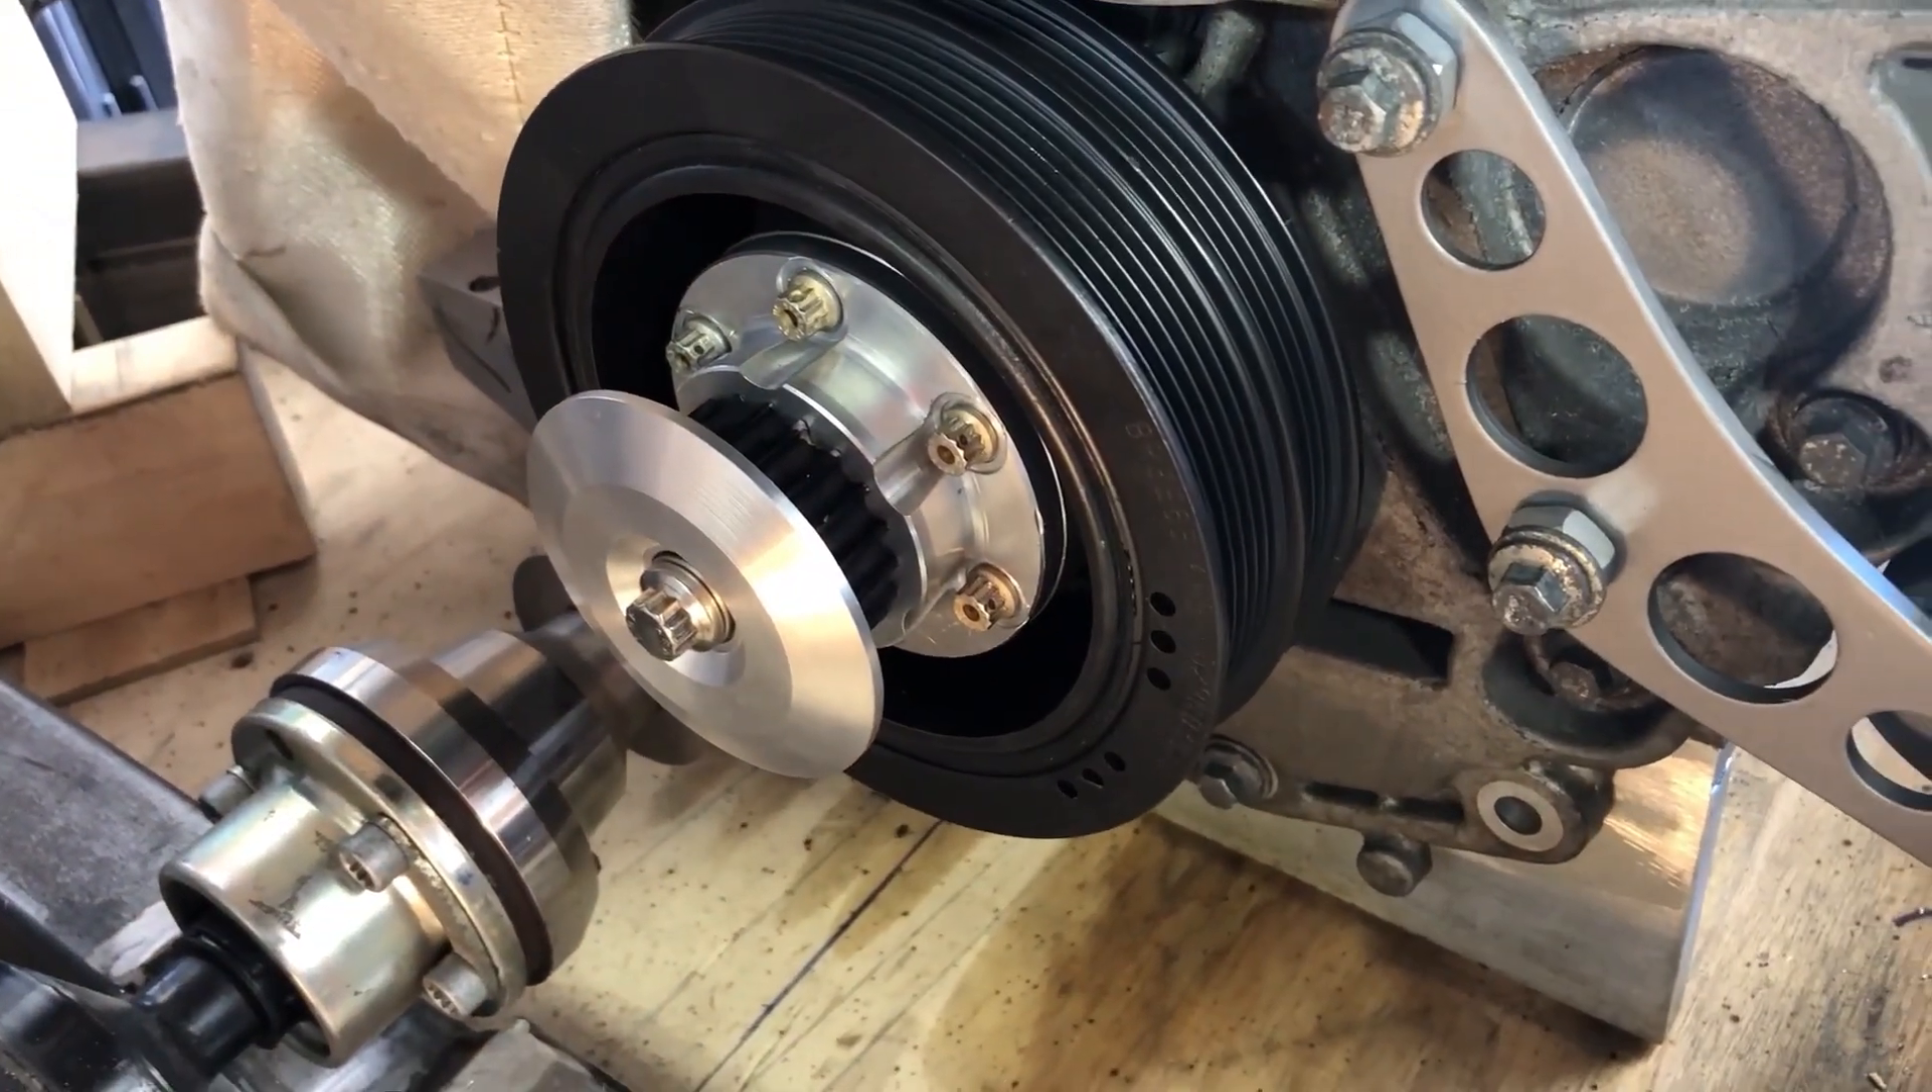And here I have everything installed only piece I'm waiting for now is the drive belt.